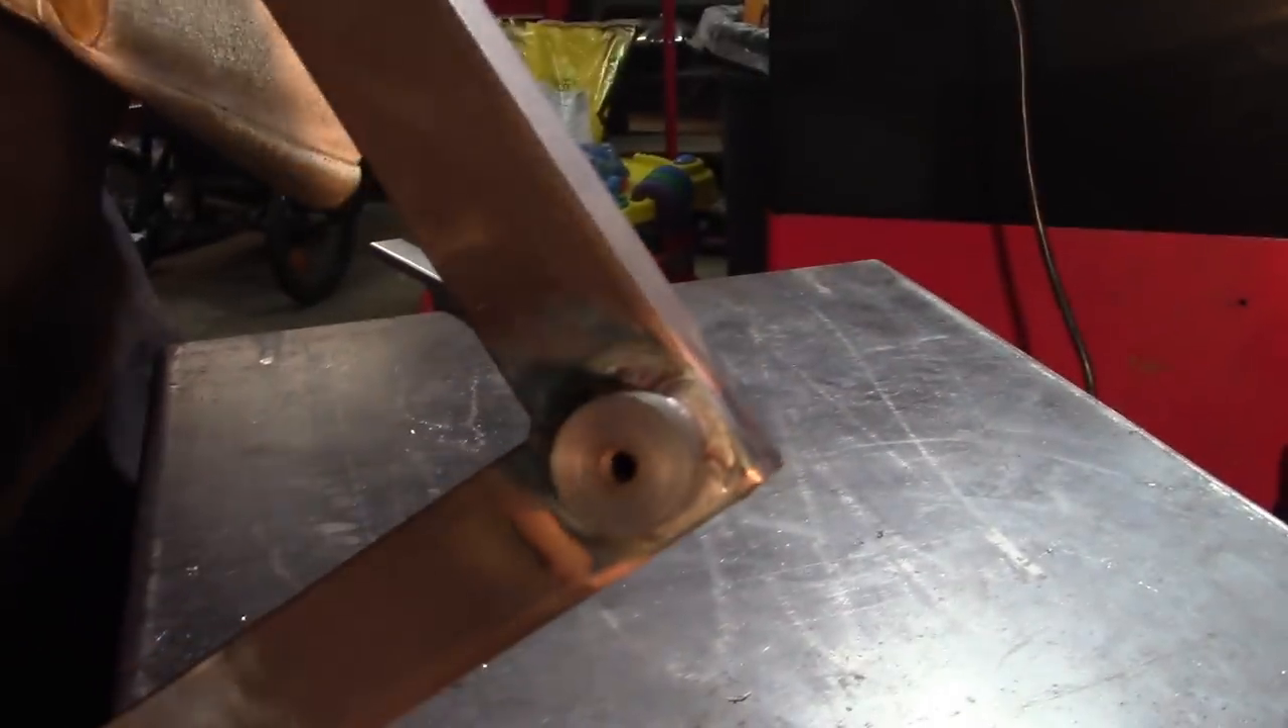All righty just got the last standoff melted welded on.